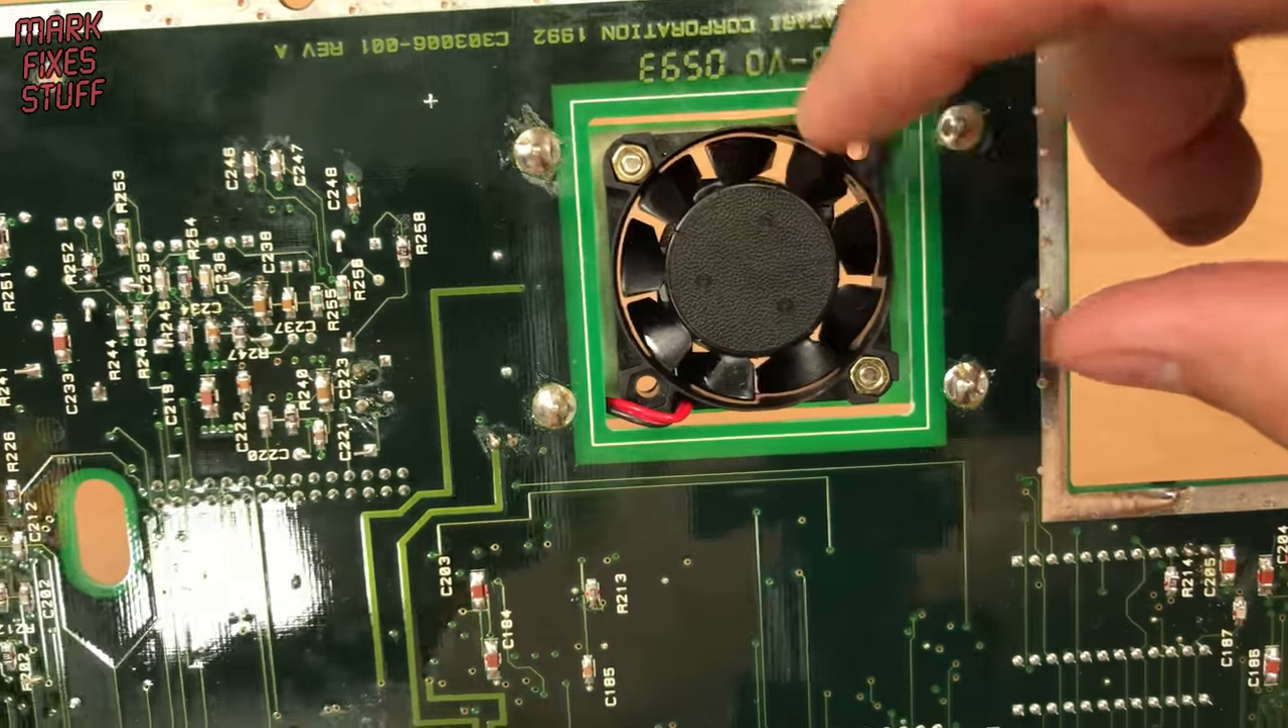The fan has been cleaned, polished and remounted in the board.